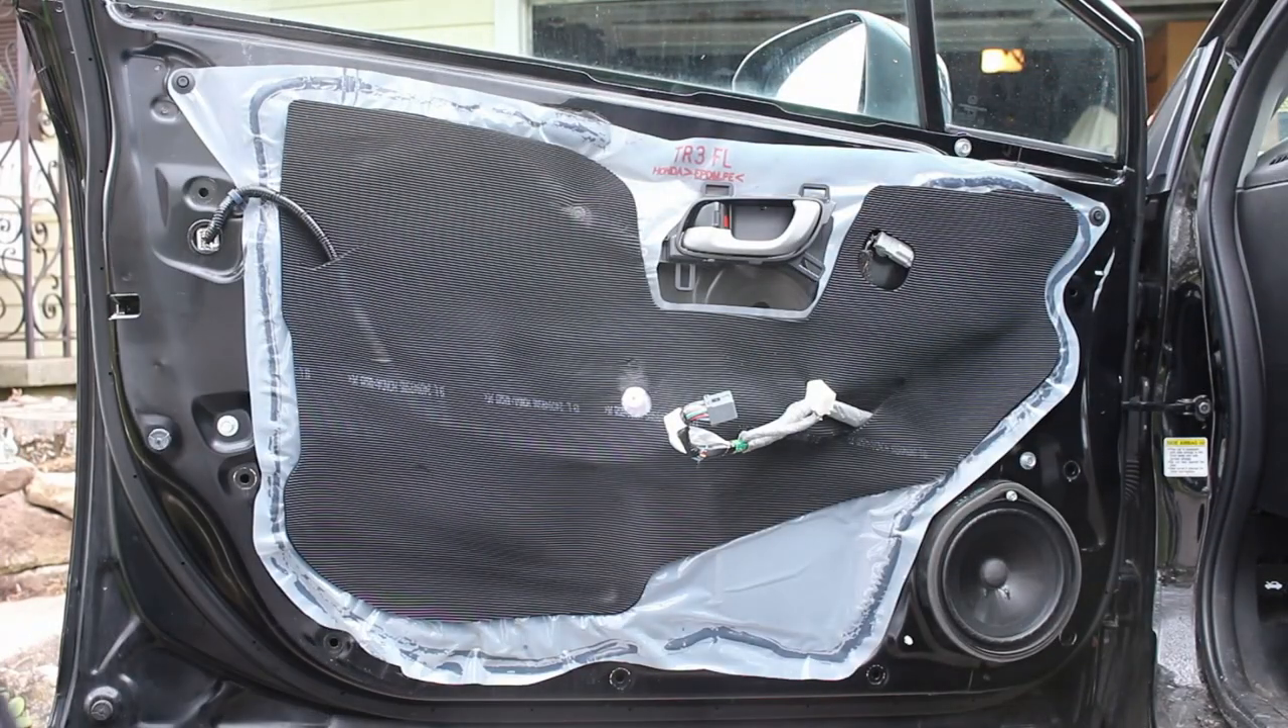Now with the door panel off, you have access to the speaker.